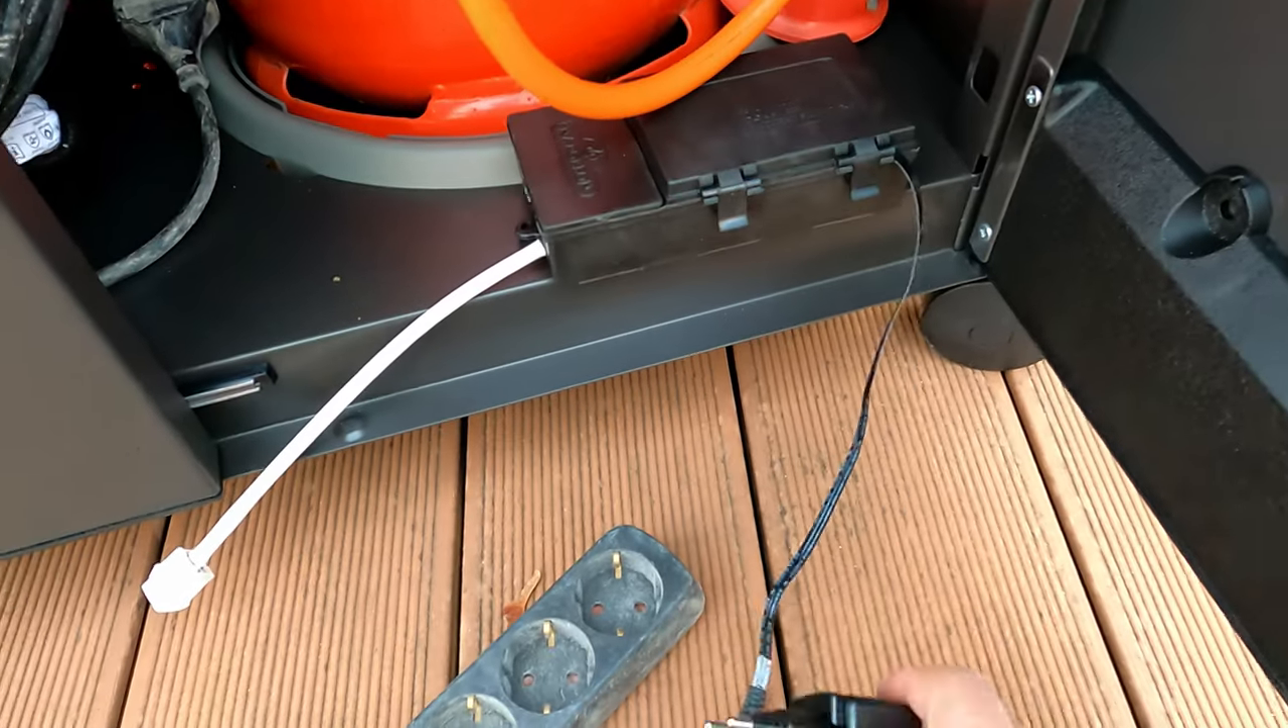Wie ihr sehen könnt, habe ich die Box jetzt einfach mal hier unten aufgelegt.